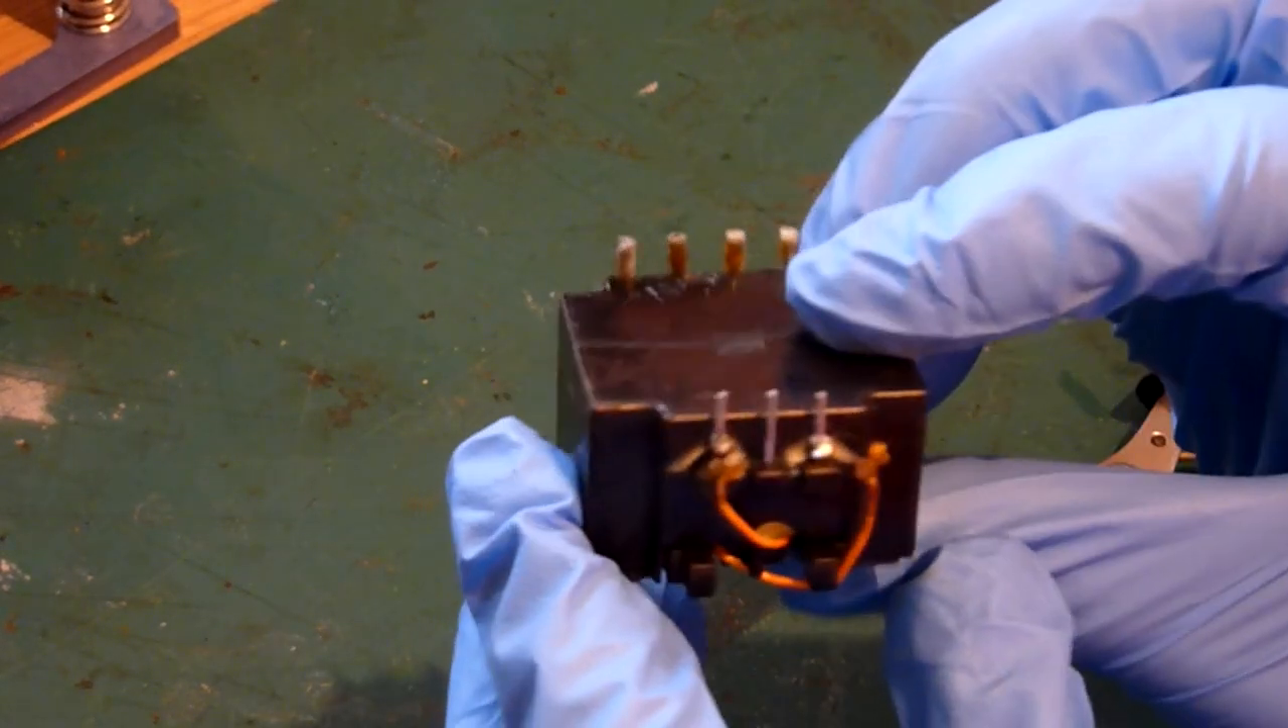So, three pins now are back in place.